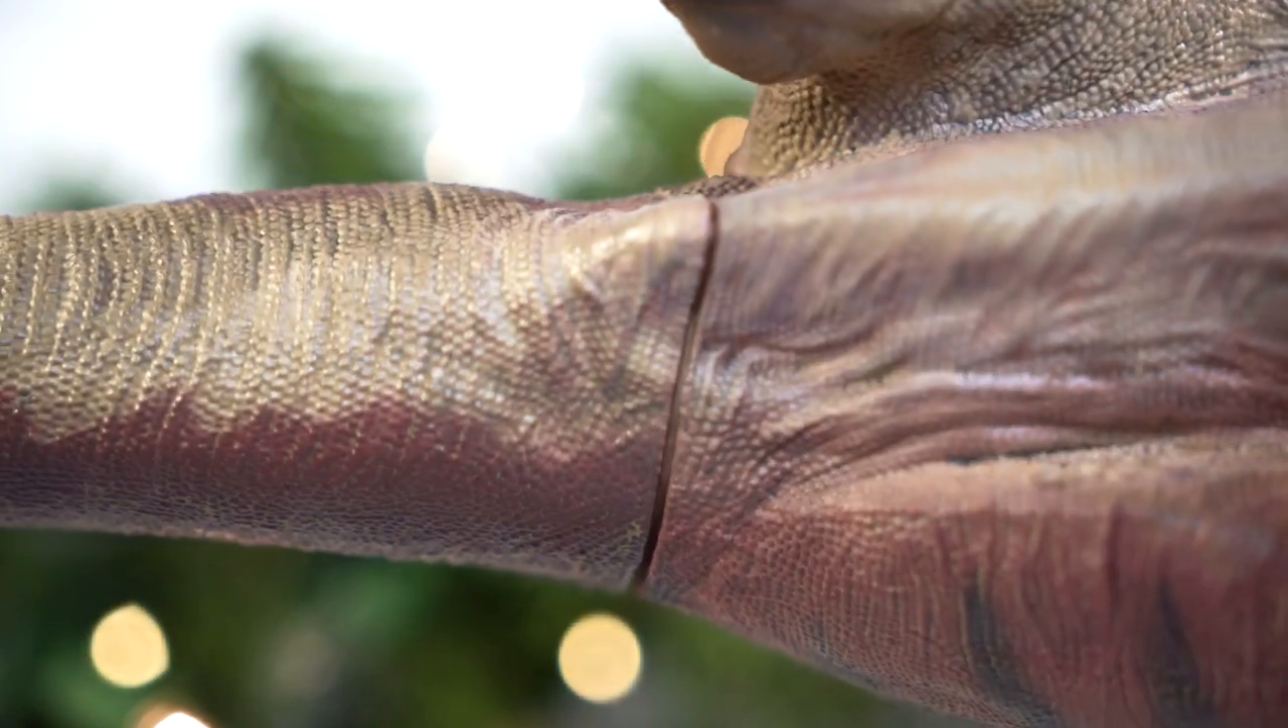Unfortunately, the bendable tail does lead to a rather apparent interruption to the sculpt in the form of a notable gap at the connection point.